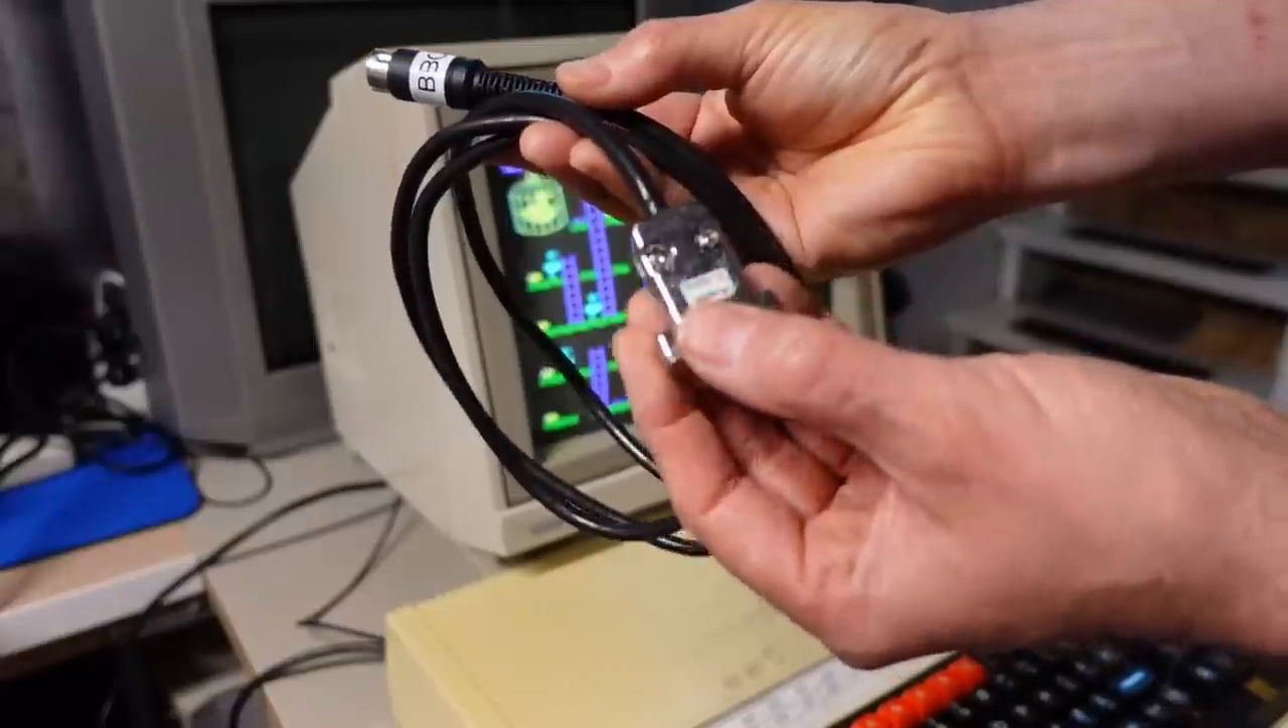I took the SCART connector off and I added a DE9 or a 9-pin connector here.